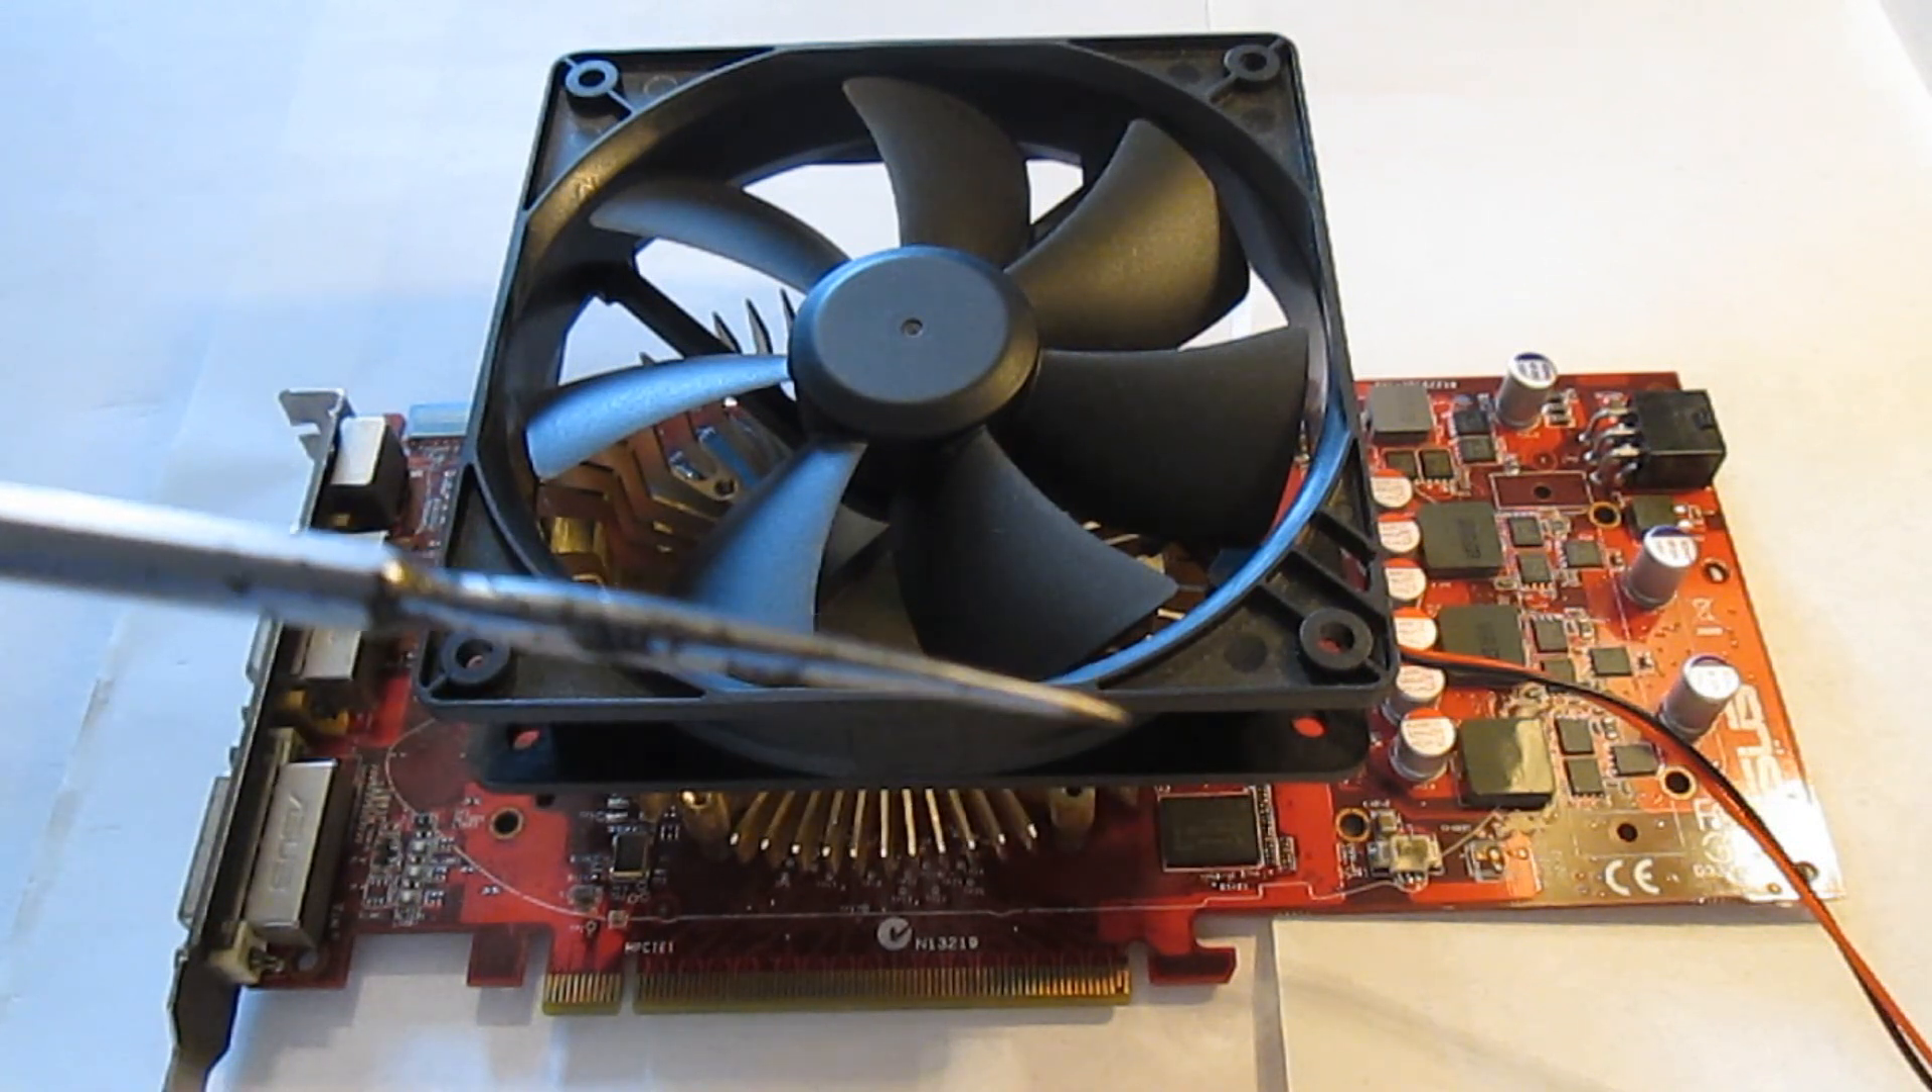But you may notice that the fan isn't covering the voltage regulators.